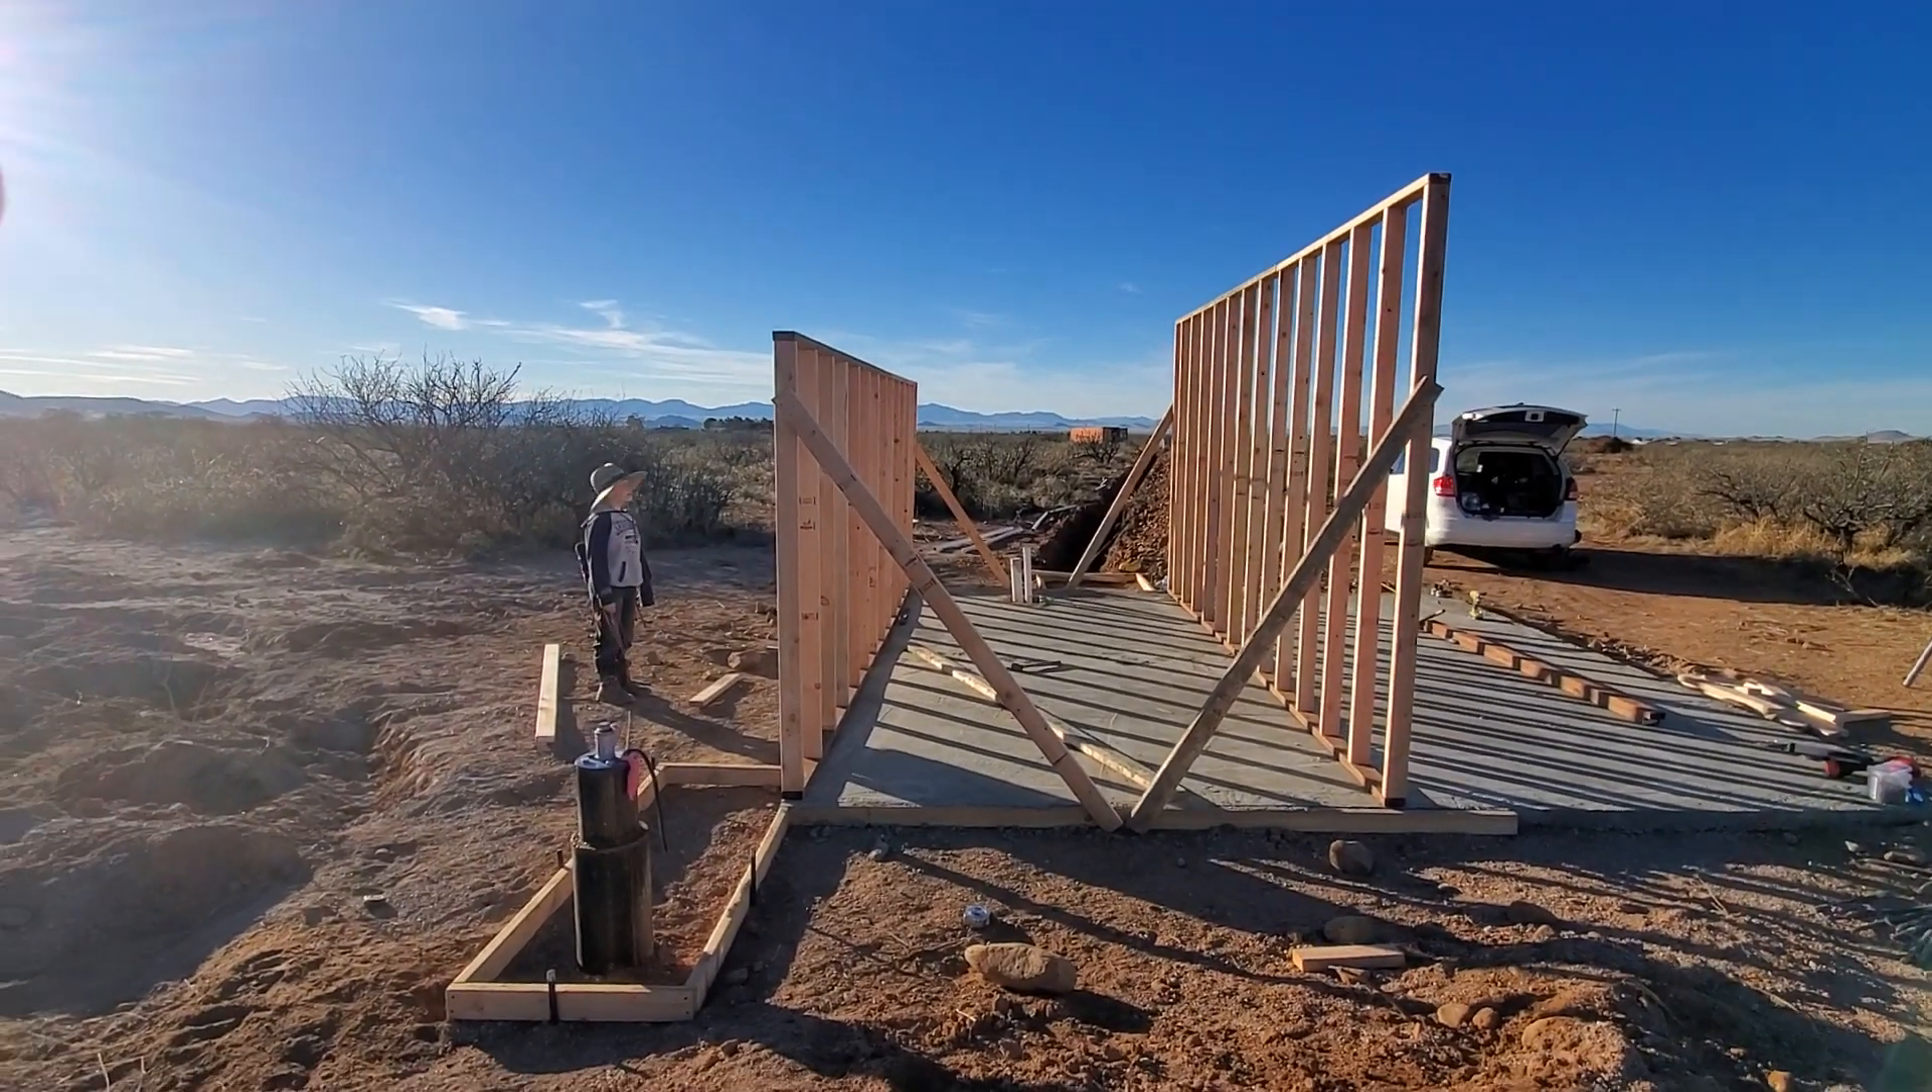We just got our front and back walls up you can see the back wall is eight feet tall front walls only six feet tall.